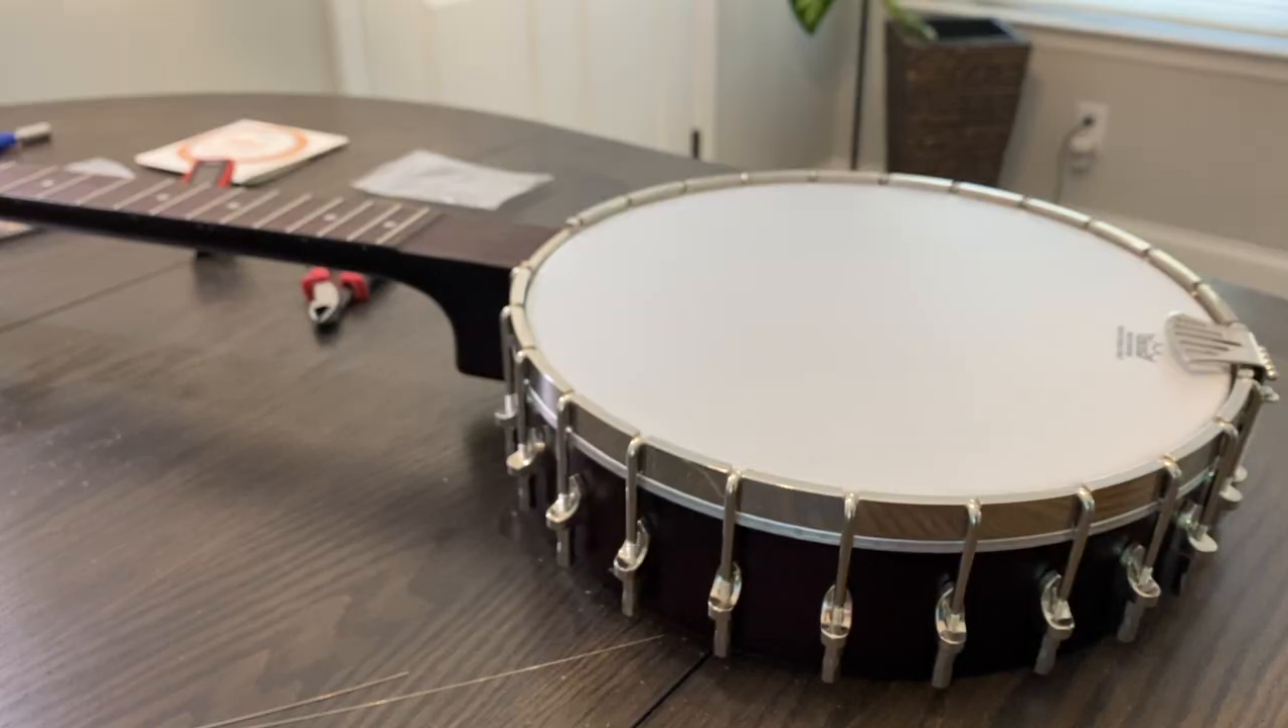So now we have our new tailpiece on and we're ready to put strings on it.